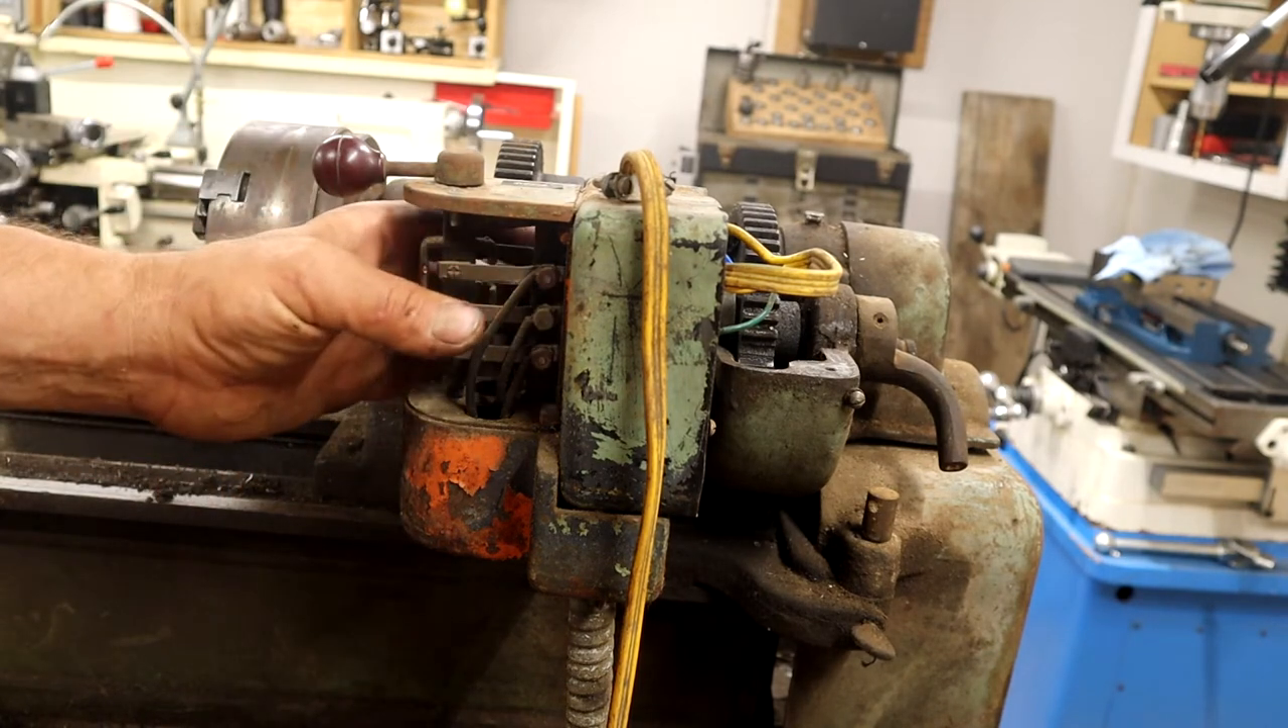Uh, you can see we're, we're missing the cover, uh, for the drum switch.